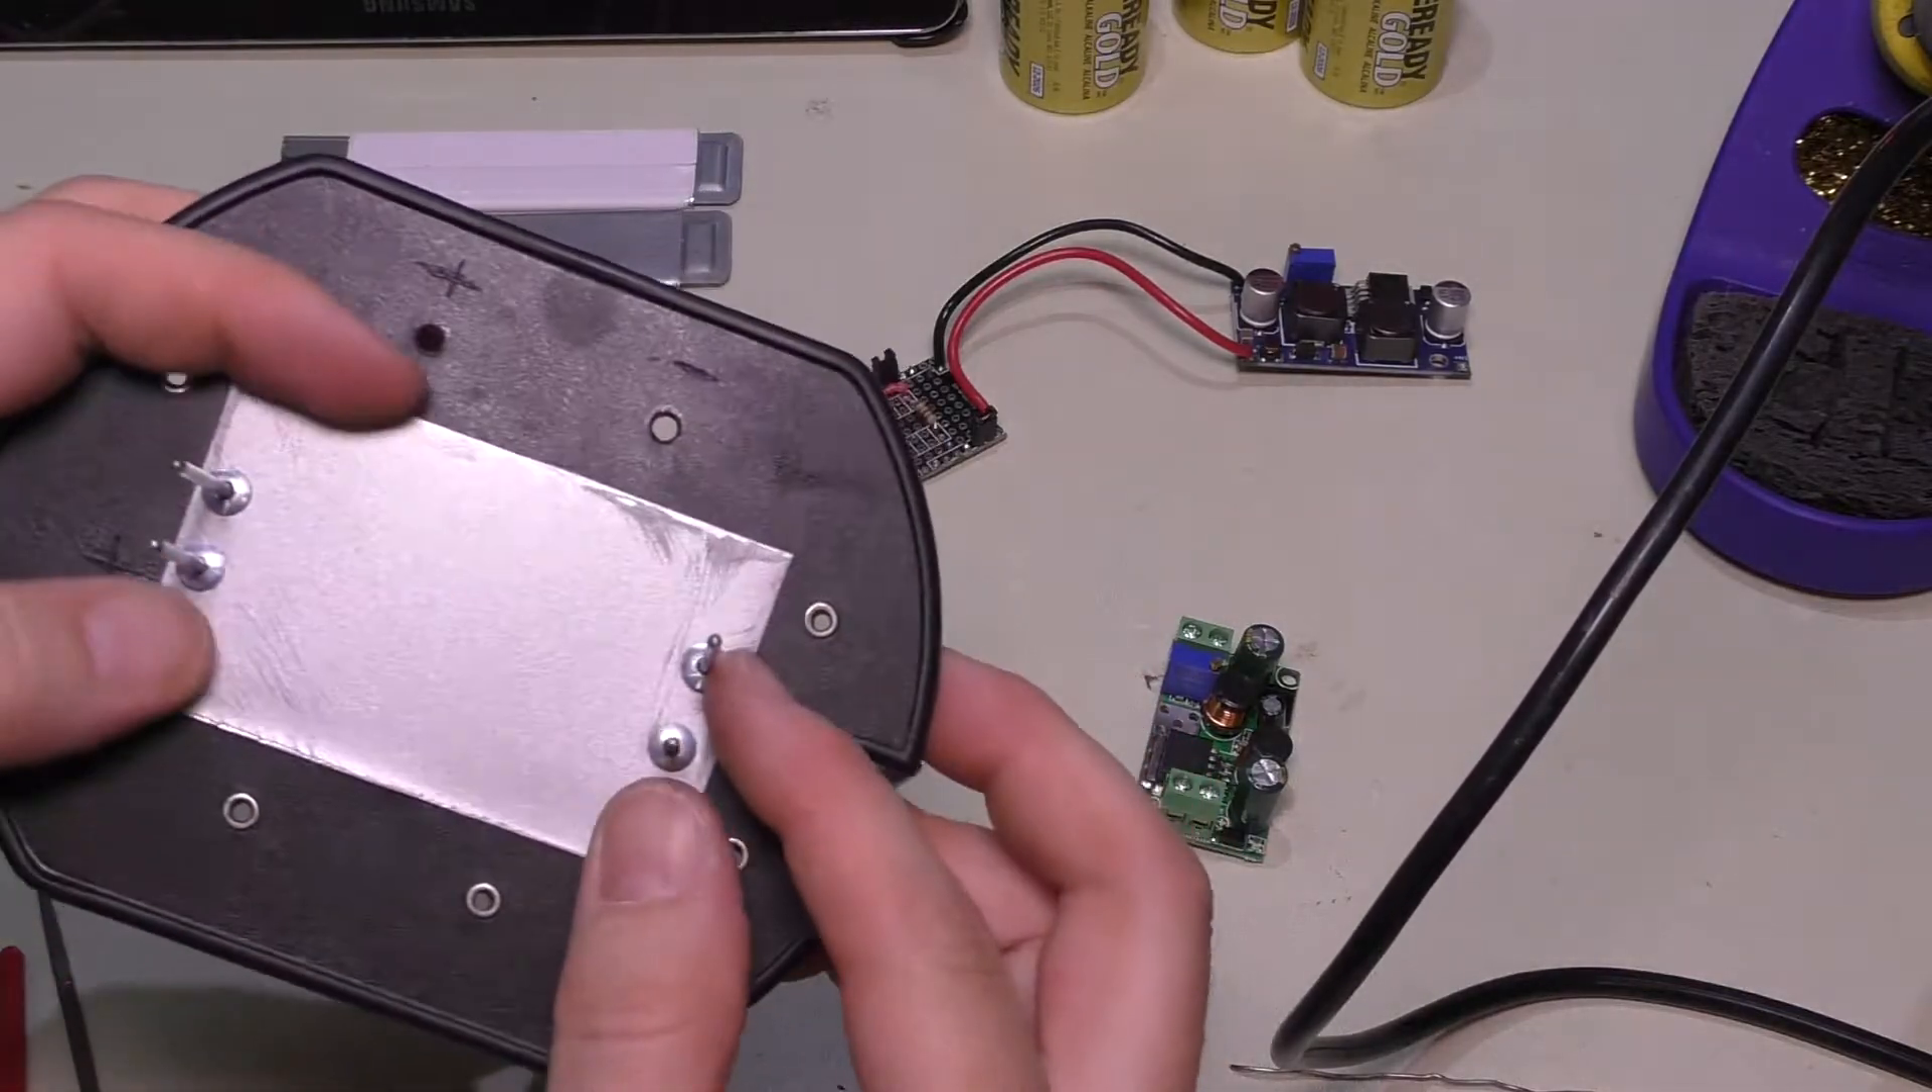And what I did here now is I actually popped four rivets in place just to hold this plate into place.